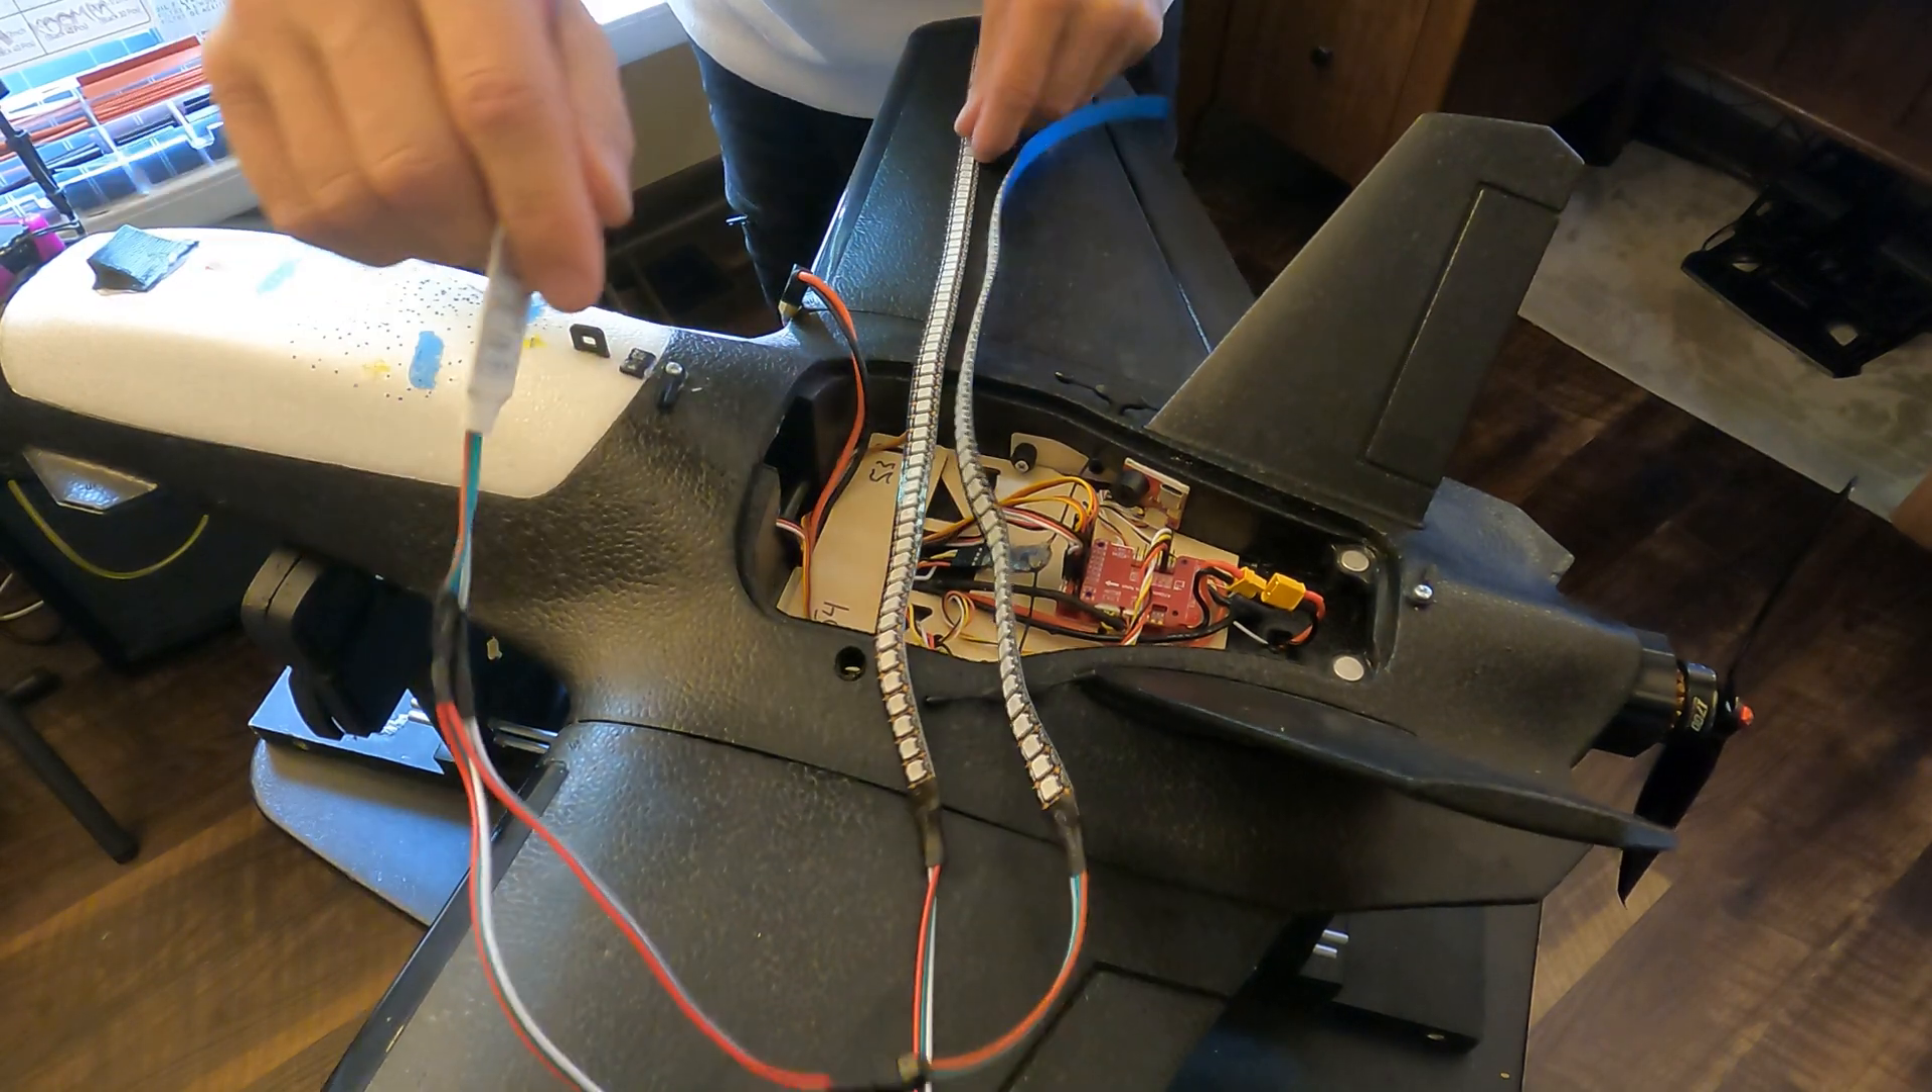And we have our harness. We have our two lights hooked up.